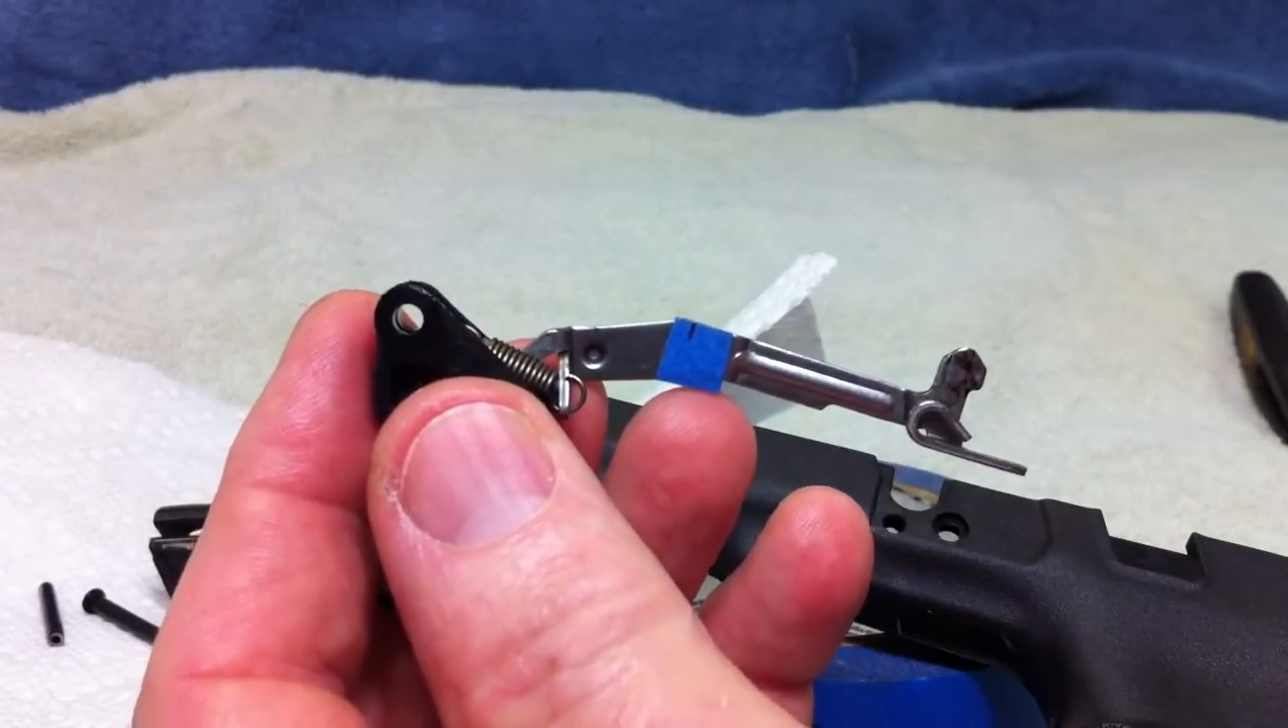Now the trigger's out of there.